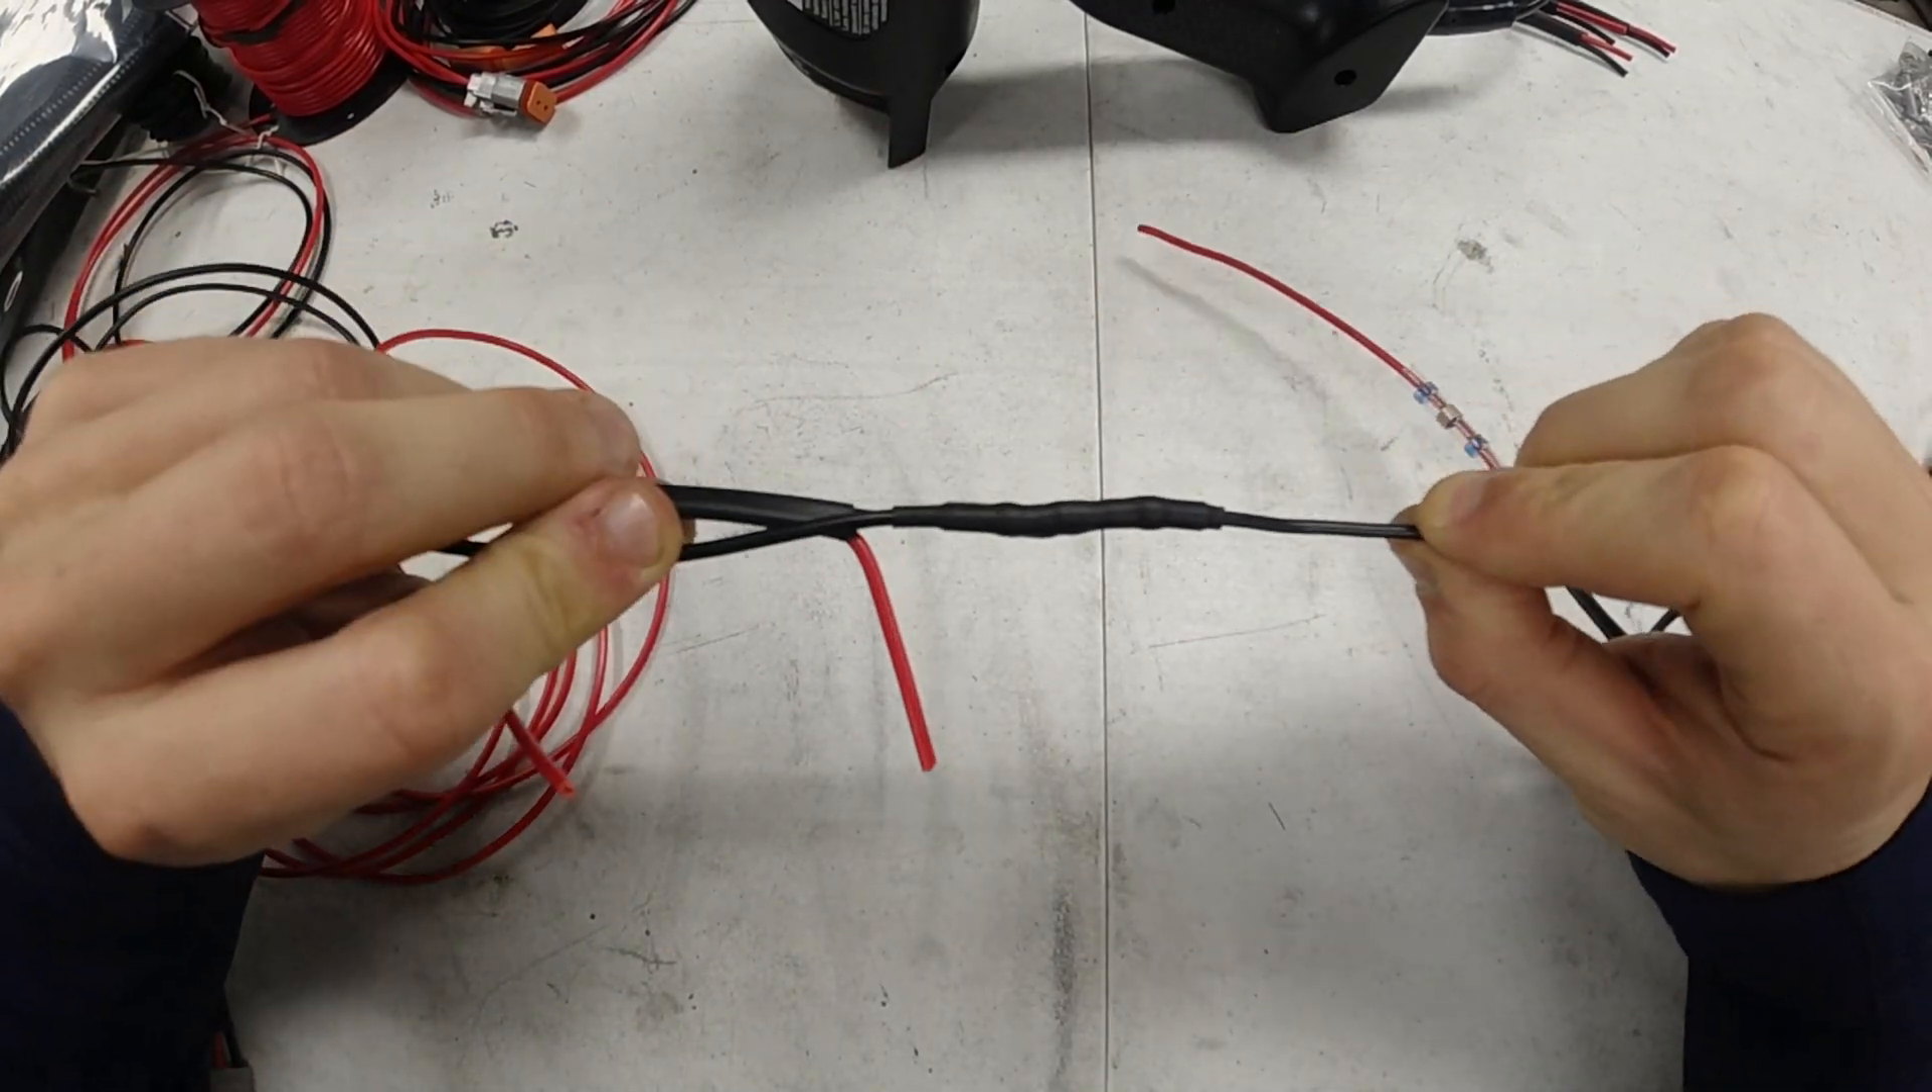Here you can see the finished result of the ground wires.